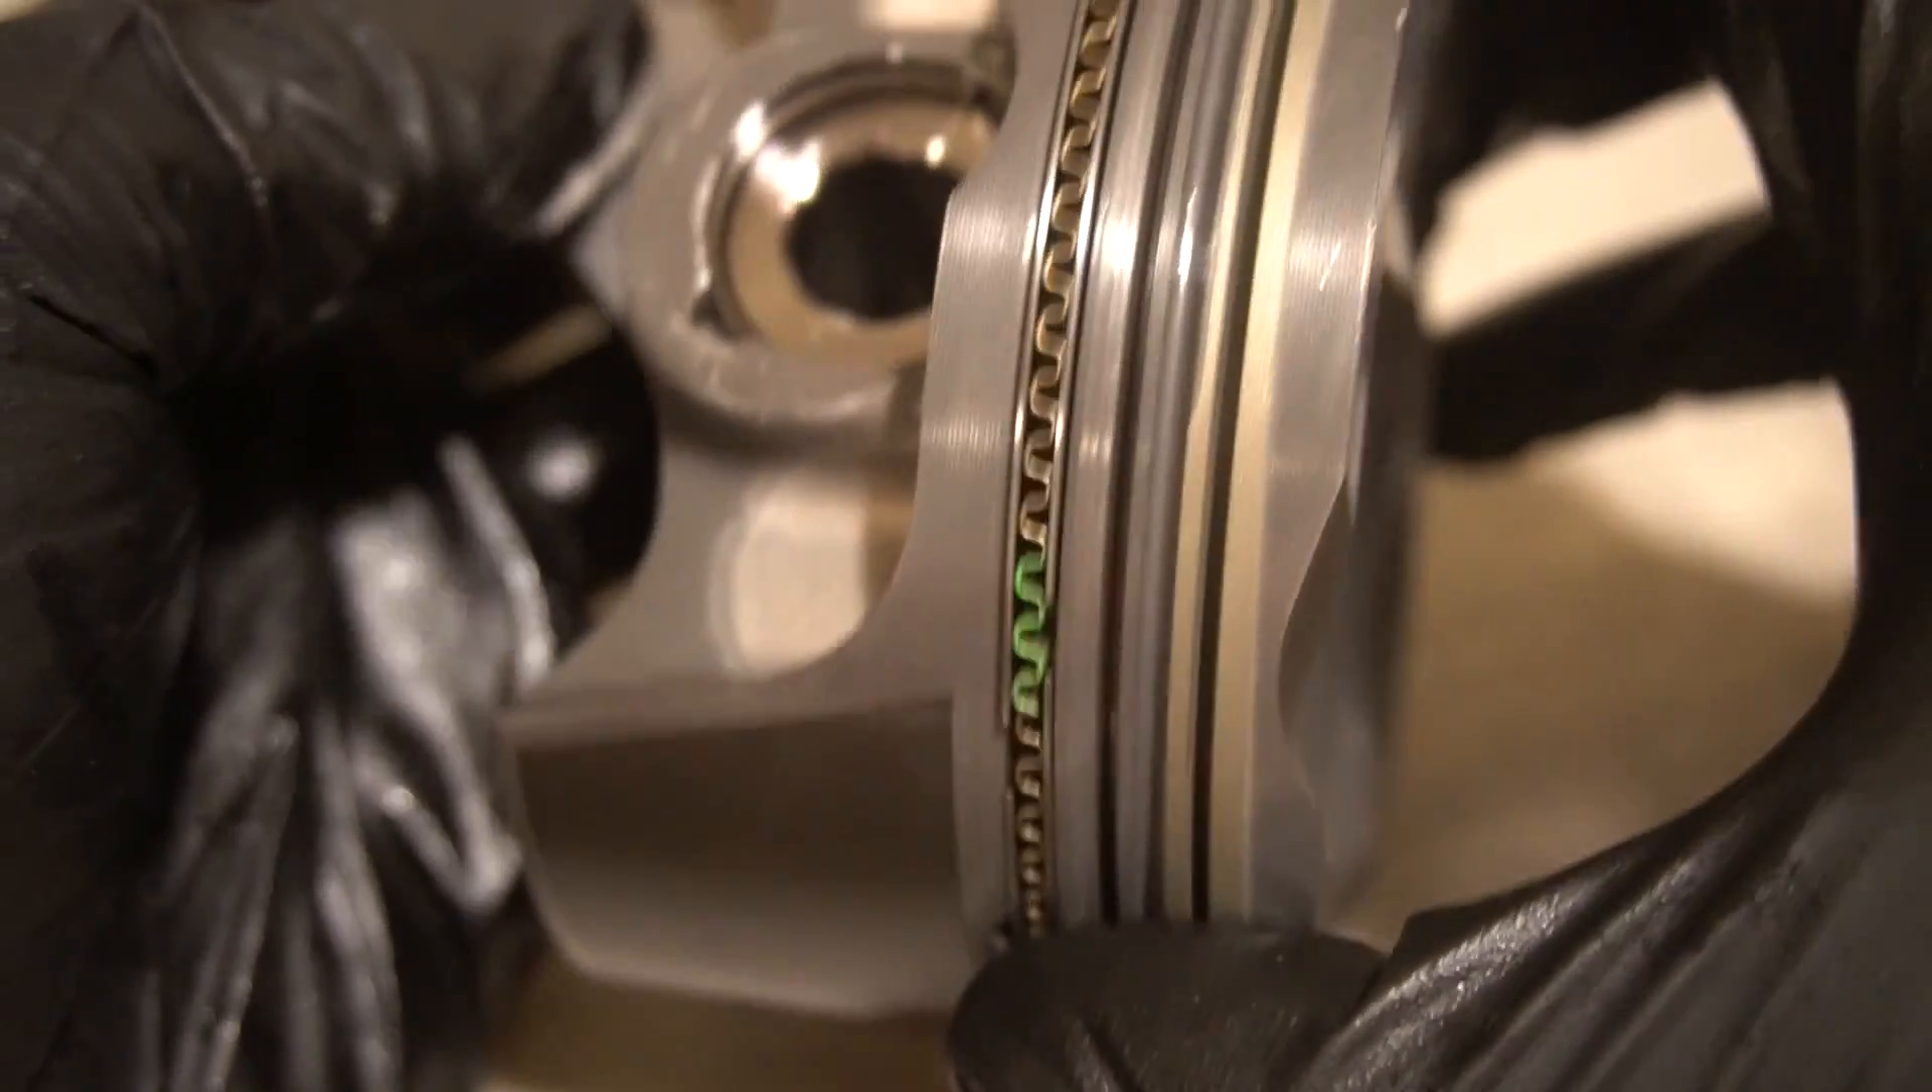All right once you have your oil rings on it should be looking something like that so you got that oil ring in the middle and then the two guide rings on the sides.